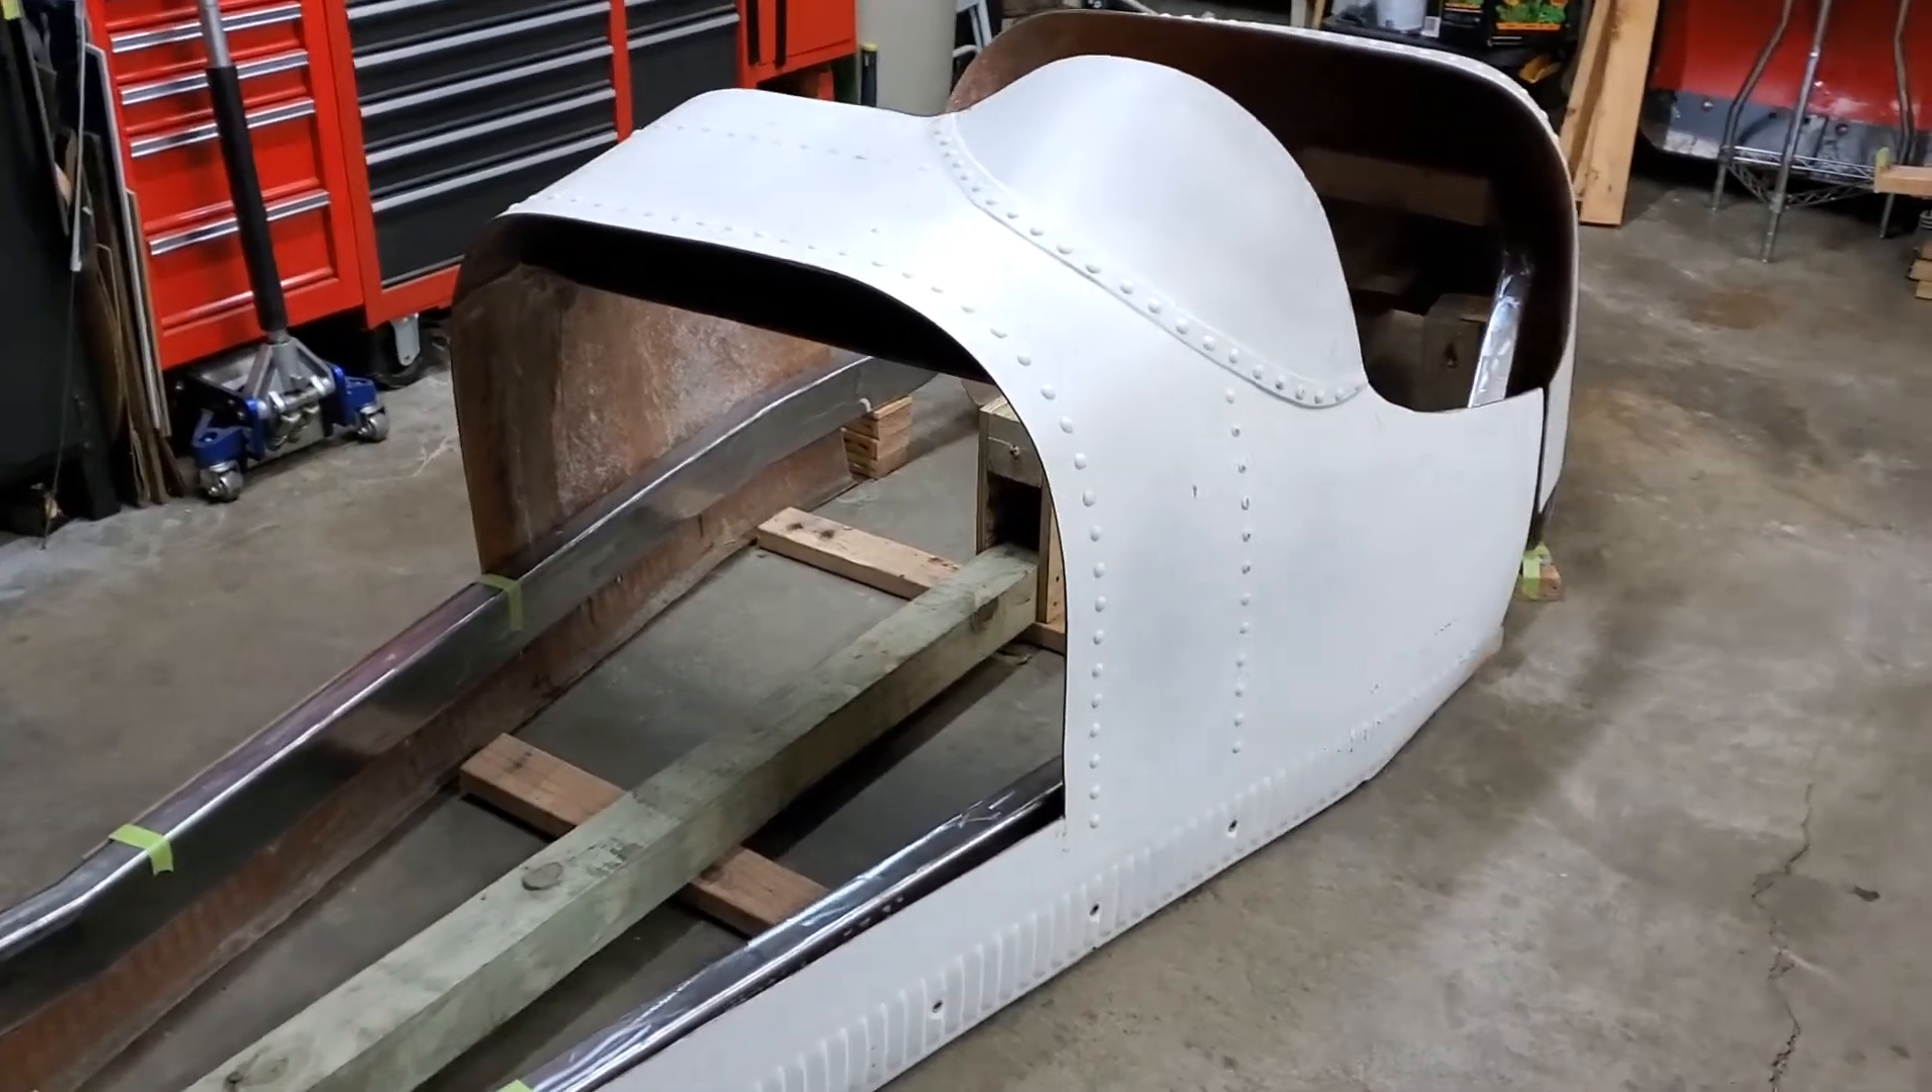As you can see, the body has been trimmed compared to how it was when I first got it, and the frame rails have been set into place for the first time, which is pretty exciting.